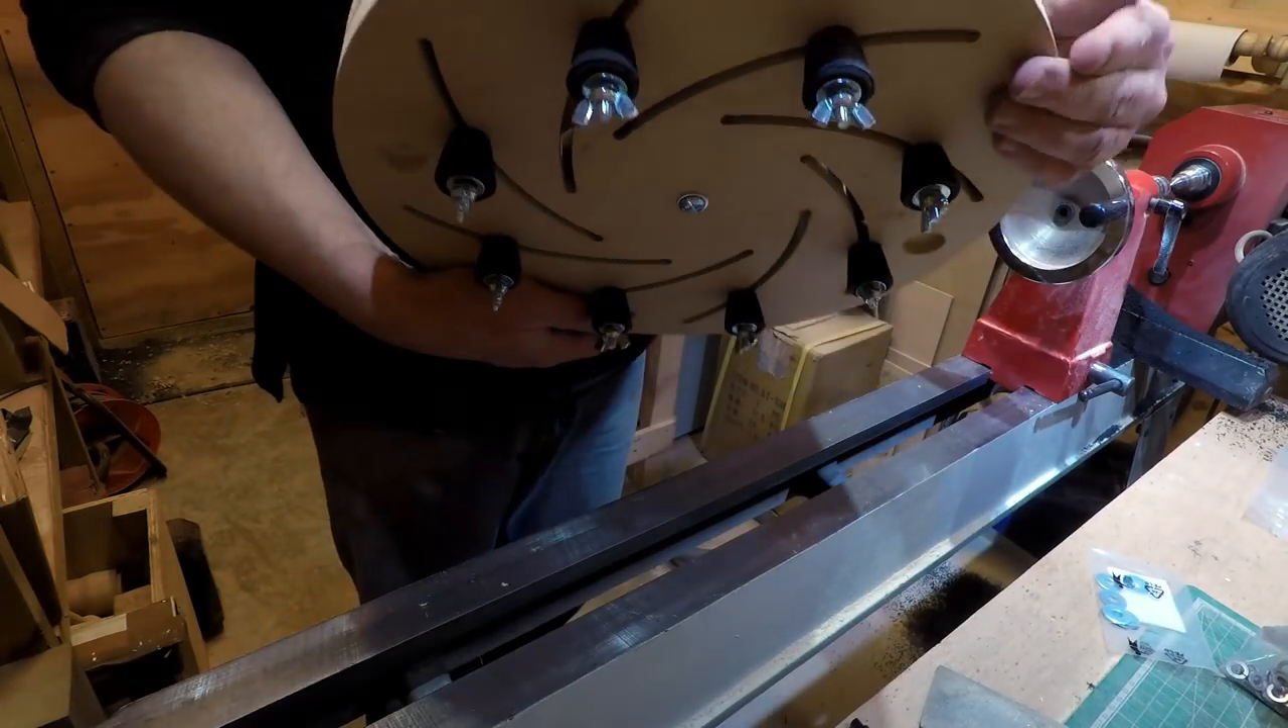So that's it fully assembled you can see on the back there all the nuts.